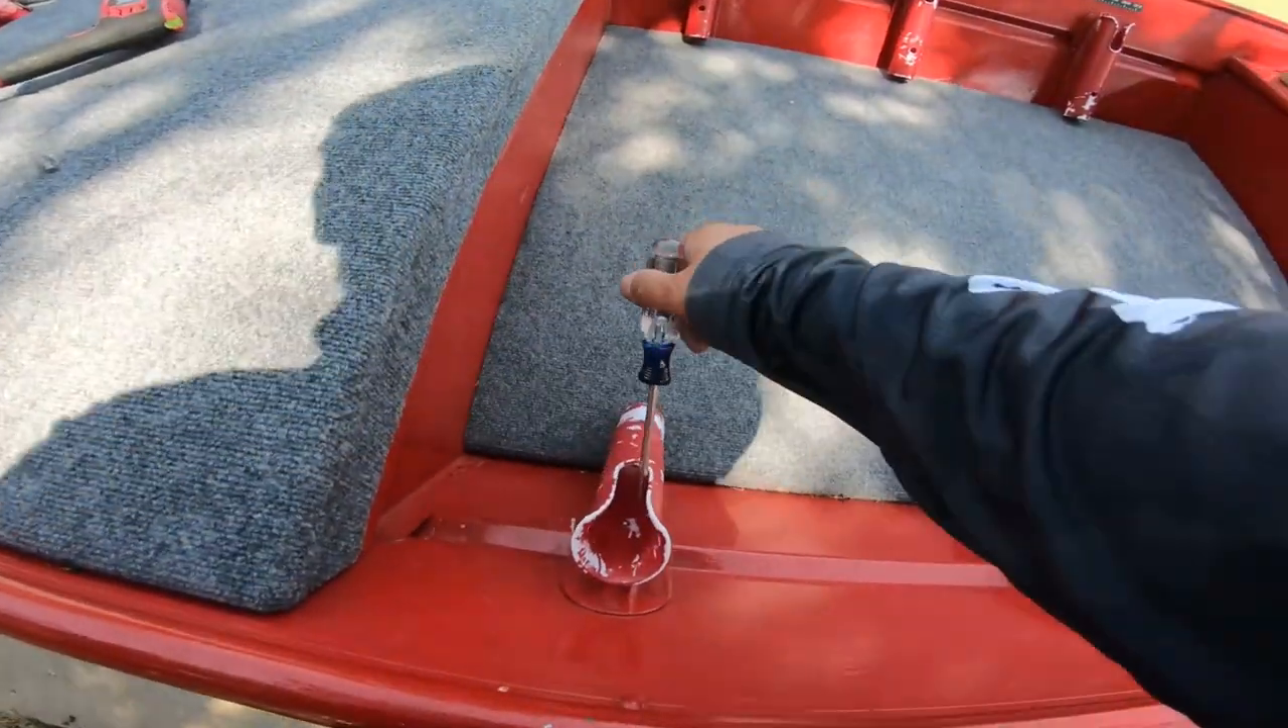Got to take off all of these rod holders. That's what's holding this floor in.